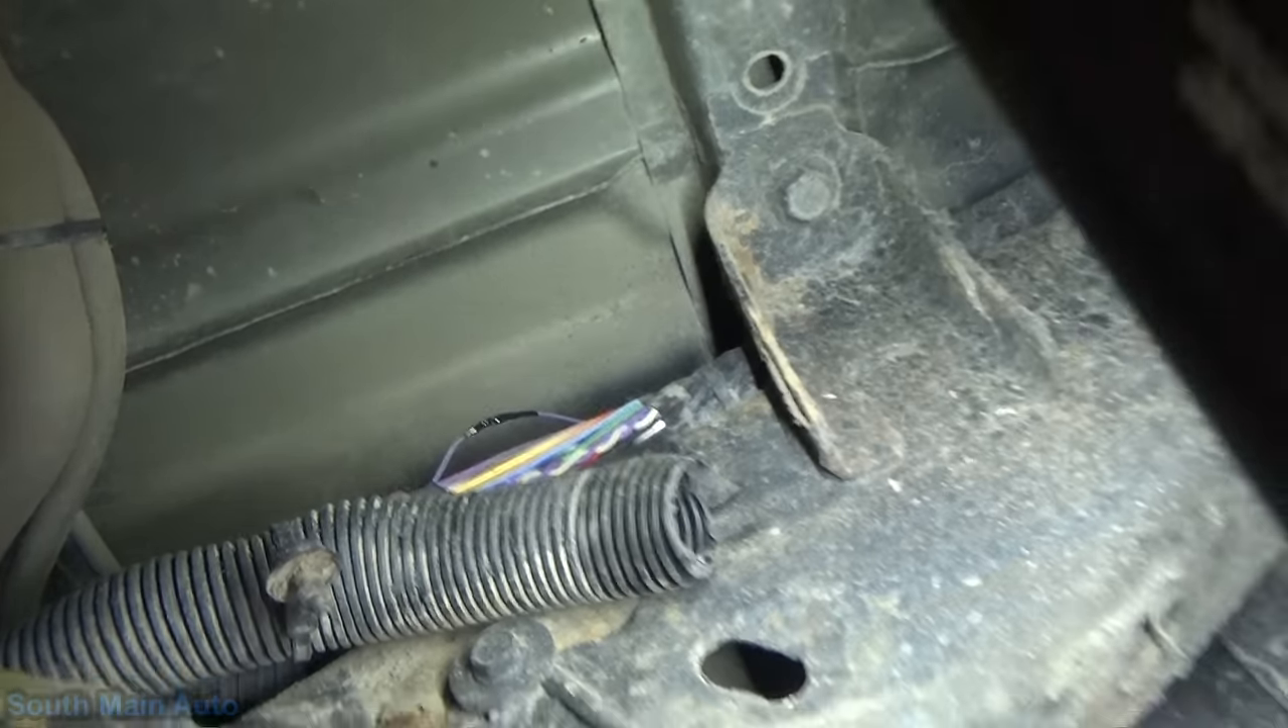We've got this spot in the harness up here that we've got to tape up and put back together.